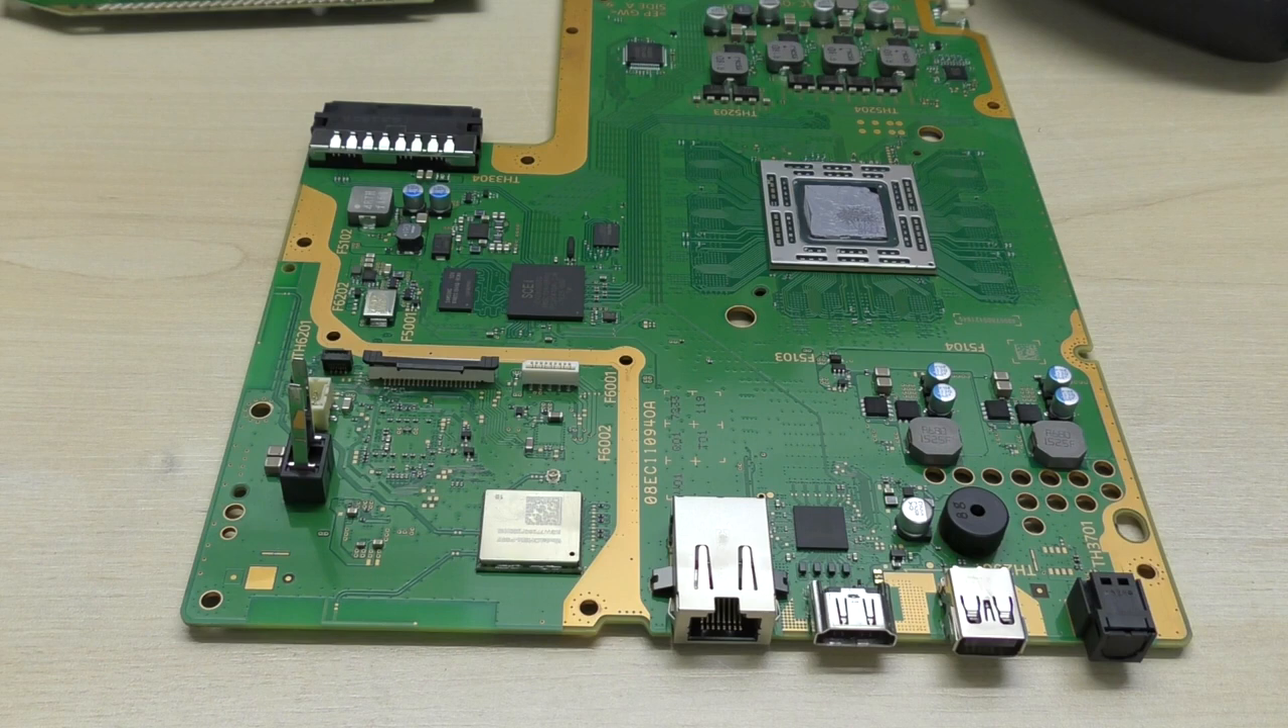Right, okay, ladies and gentlemen, so we have our PlayStation 4 motherboard out of our console.